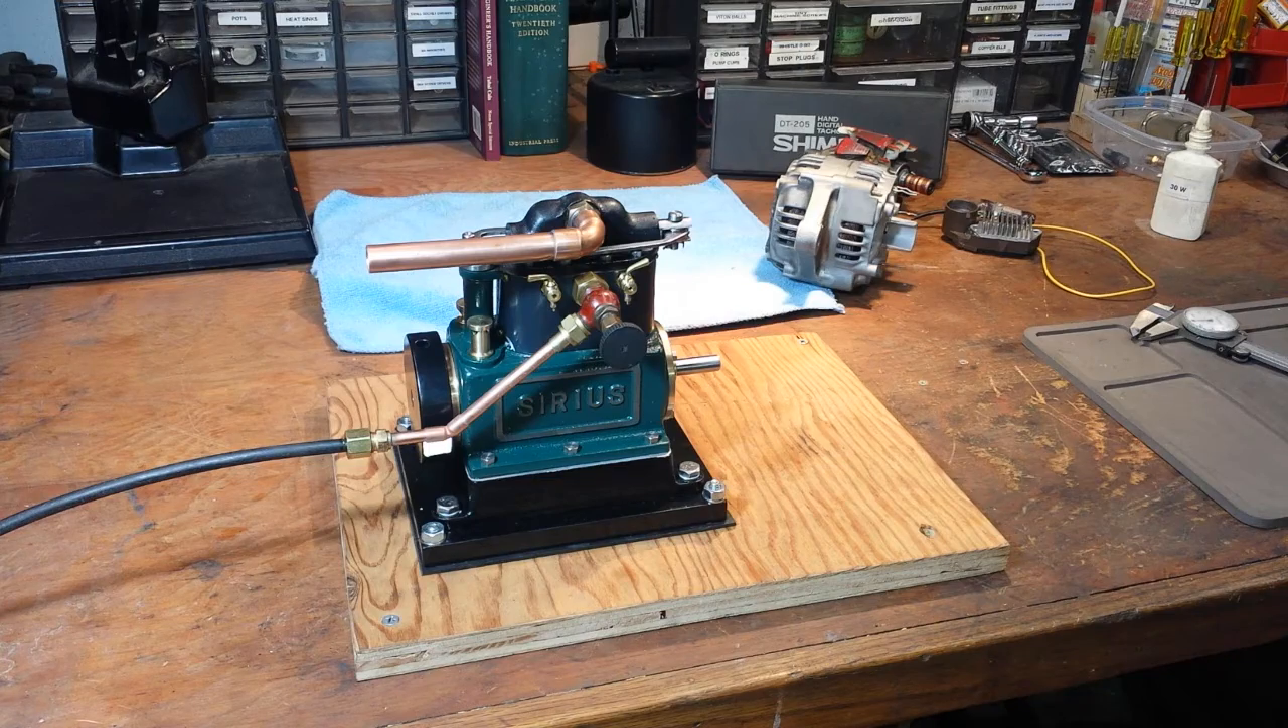So I put that pipe on there to direct the exhaust off to the side.